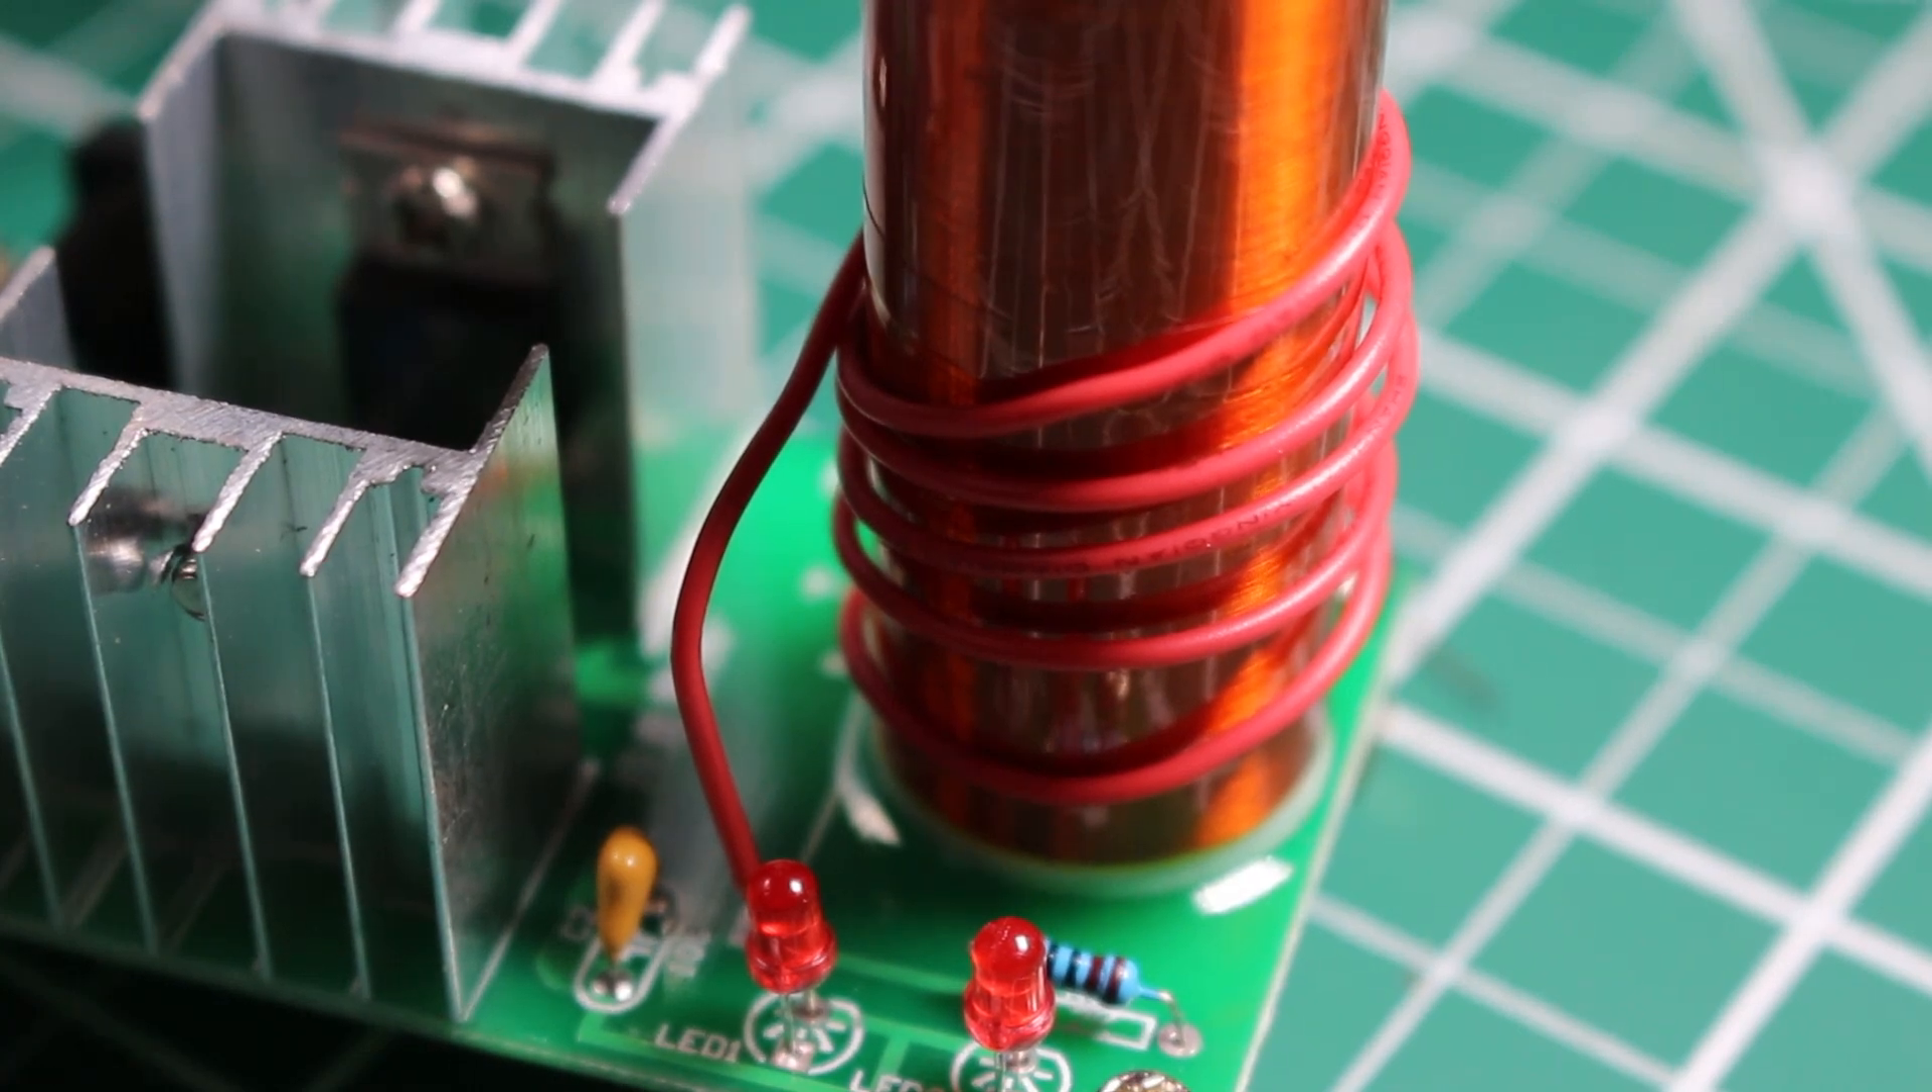I have now wrapped the copper wire around the coil.